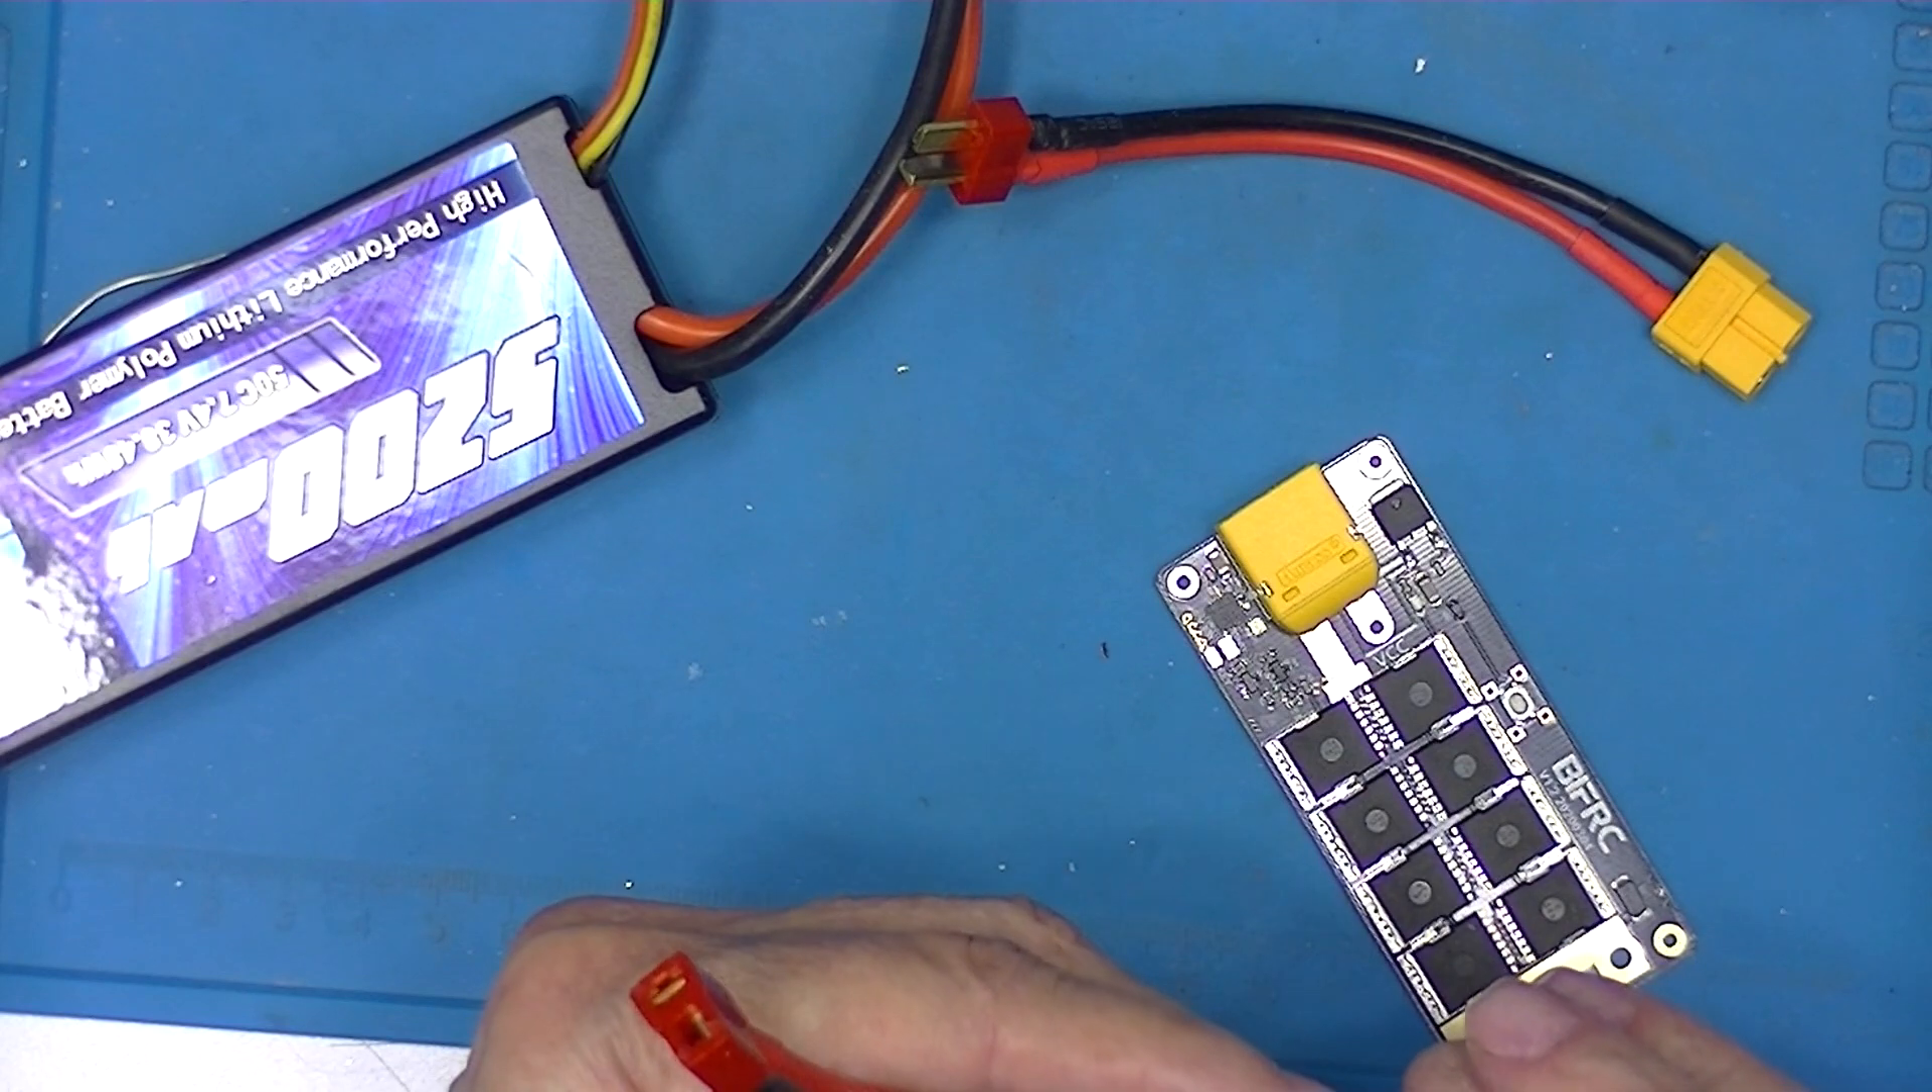I've soldered the battery connector on now I have a couple of adapters here a male and a female but they're marked XT60 so maybe that's an XT60 interface and these are male and female too whatever my battery accepts.